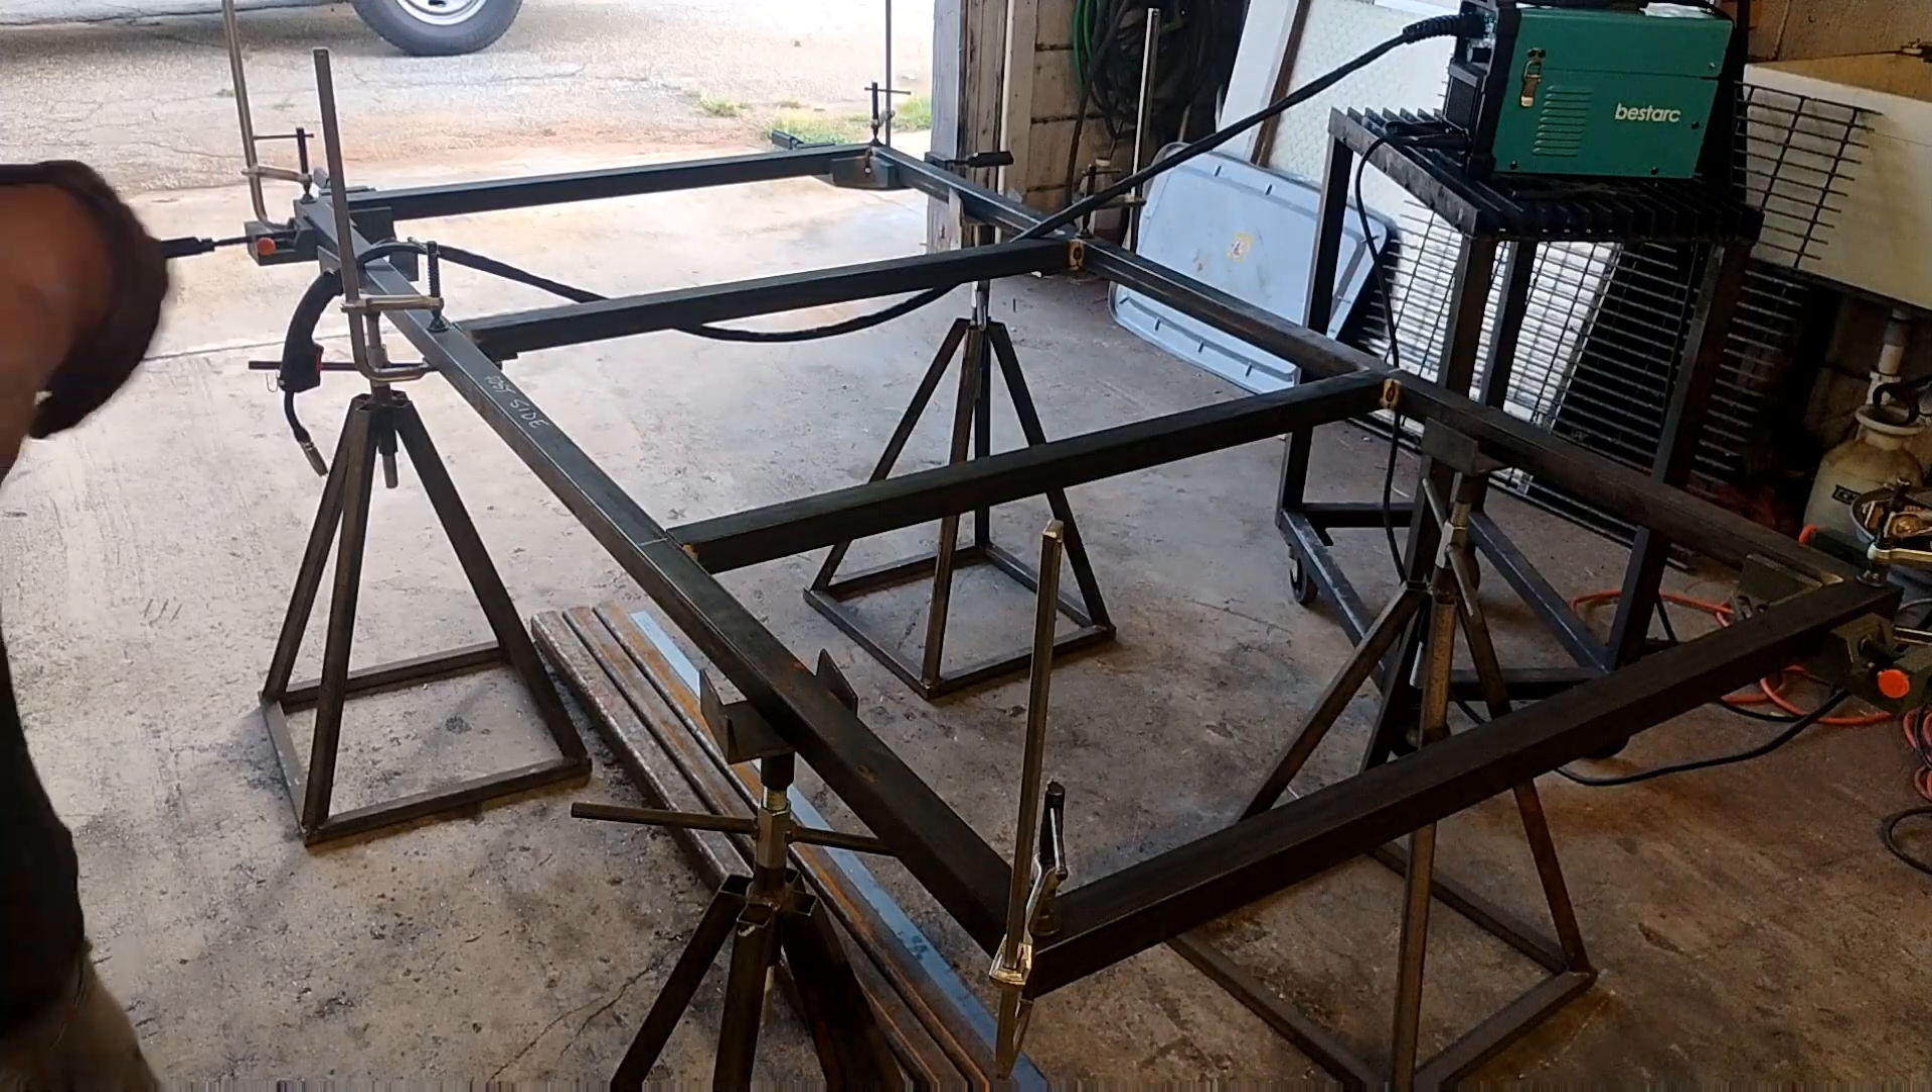So now I've got all my pieces assembled and tacked, um, got top, bottom, the sides, in the middle.